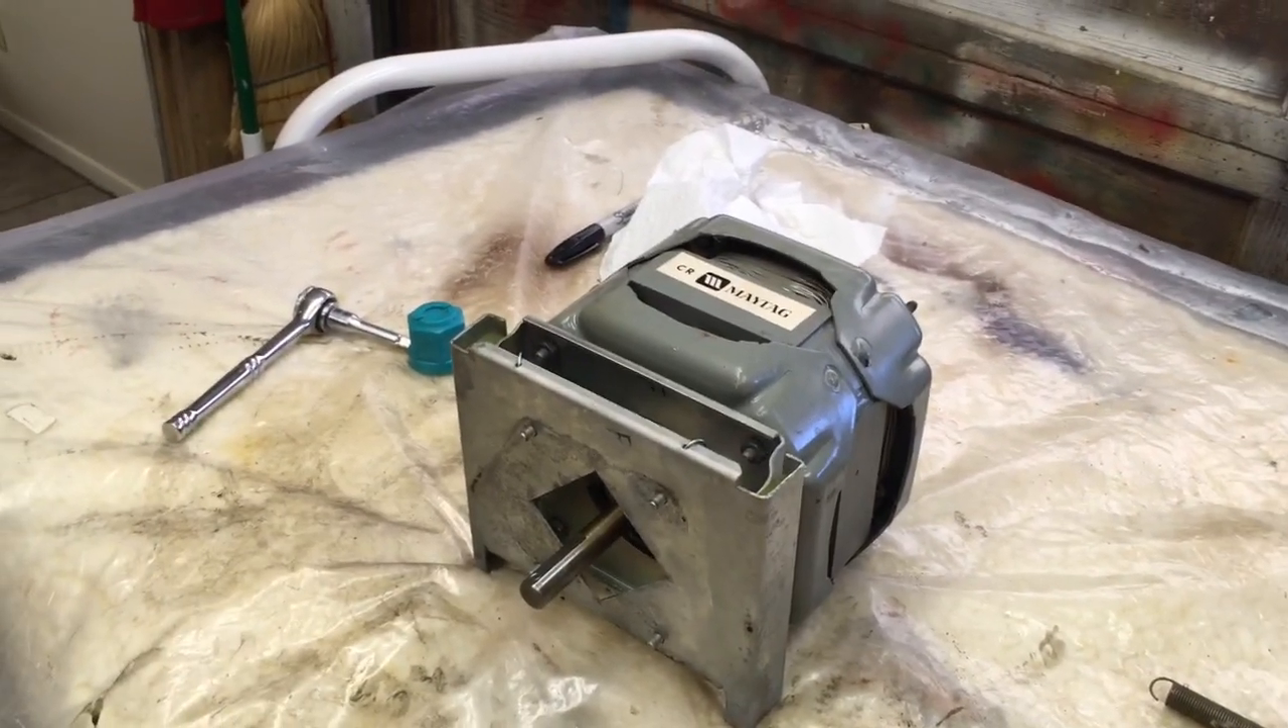Okay, the motor is mounted back onto the base plate.